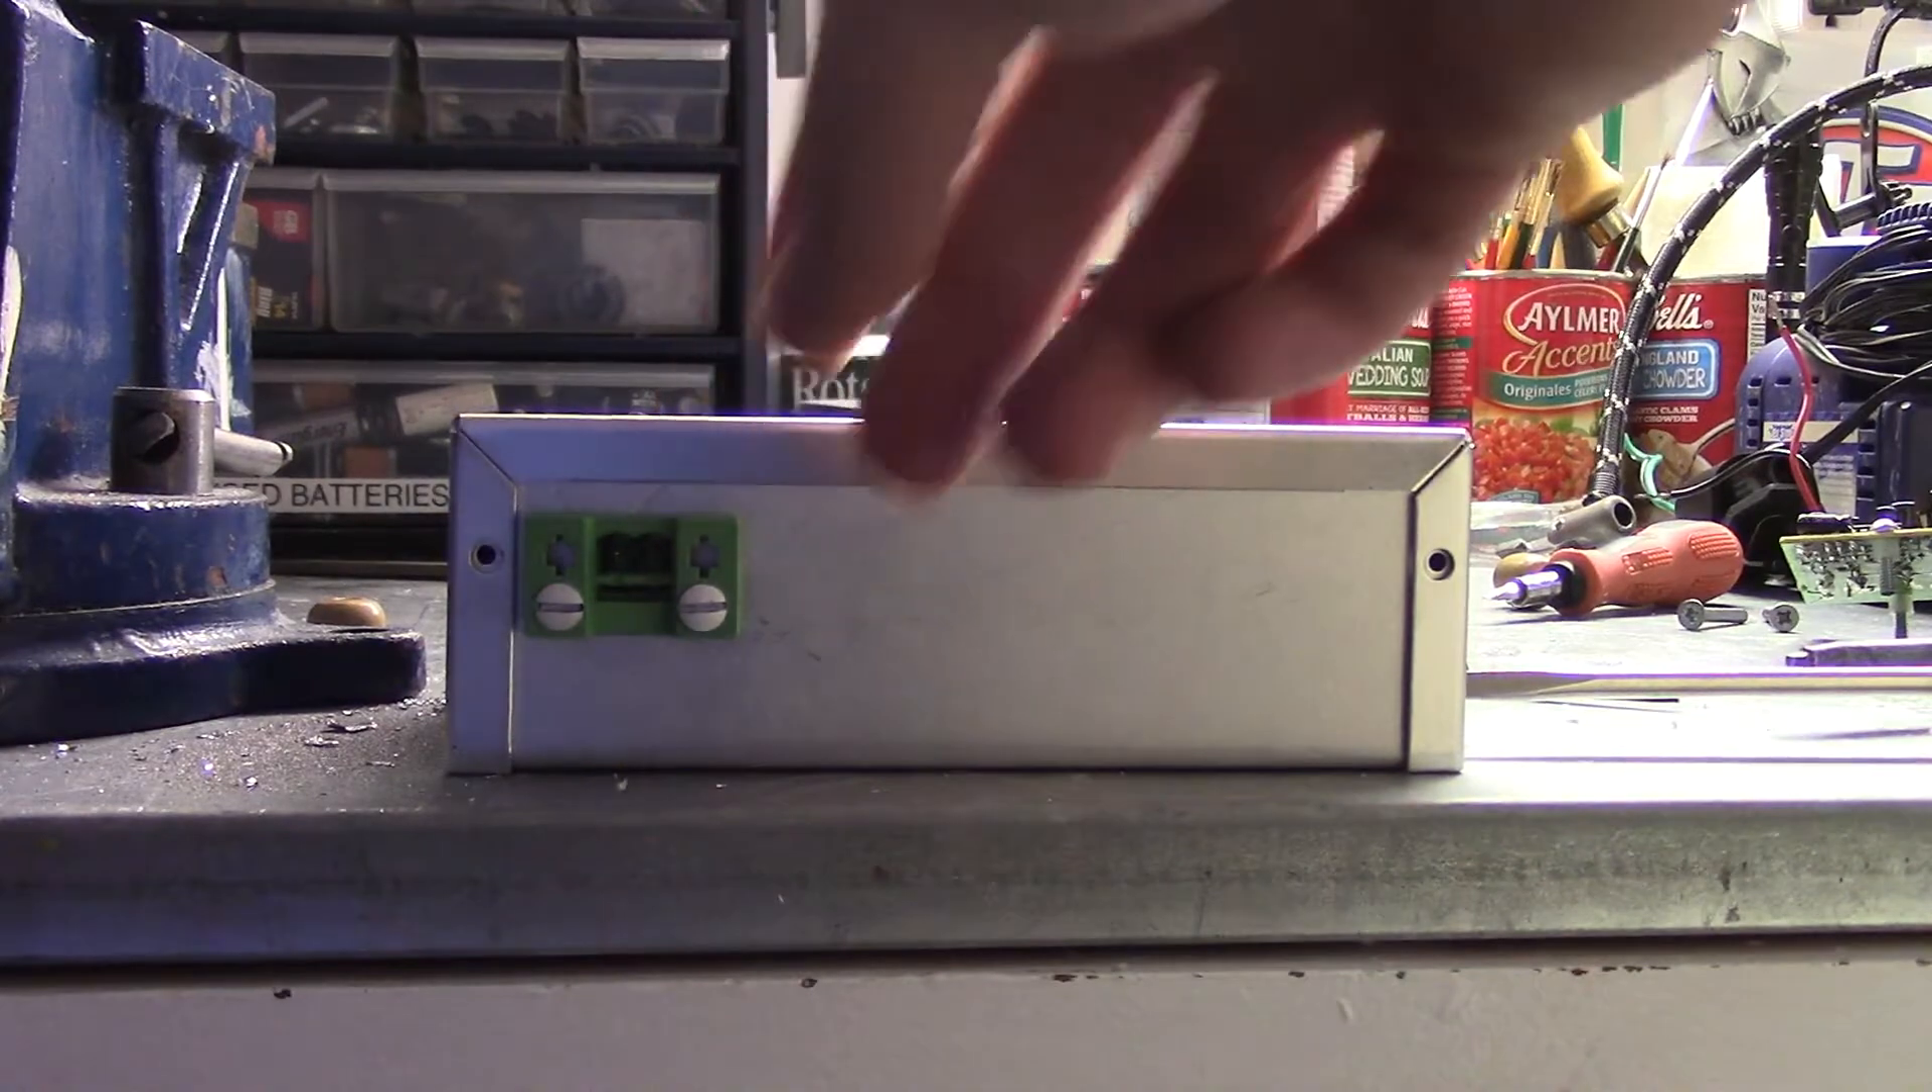All right I got the DC connector put in.